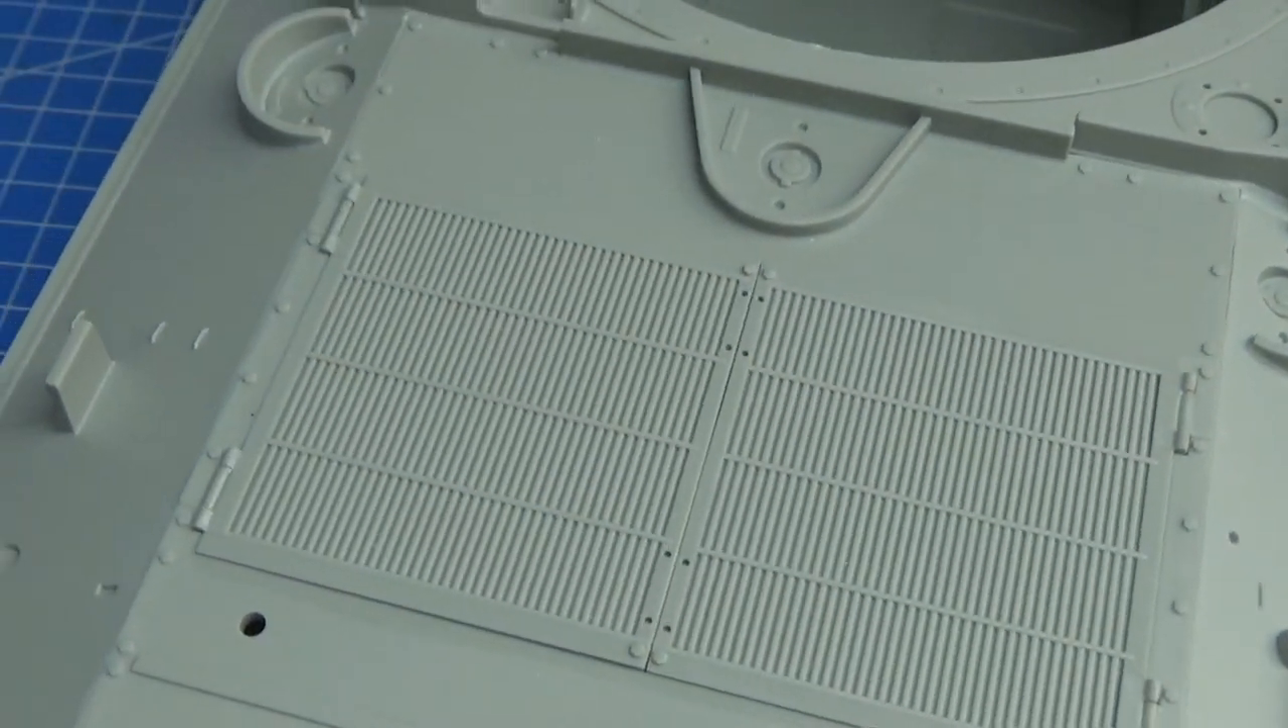The major construction is finished on the rear deck i've put in the two engine plates.